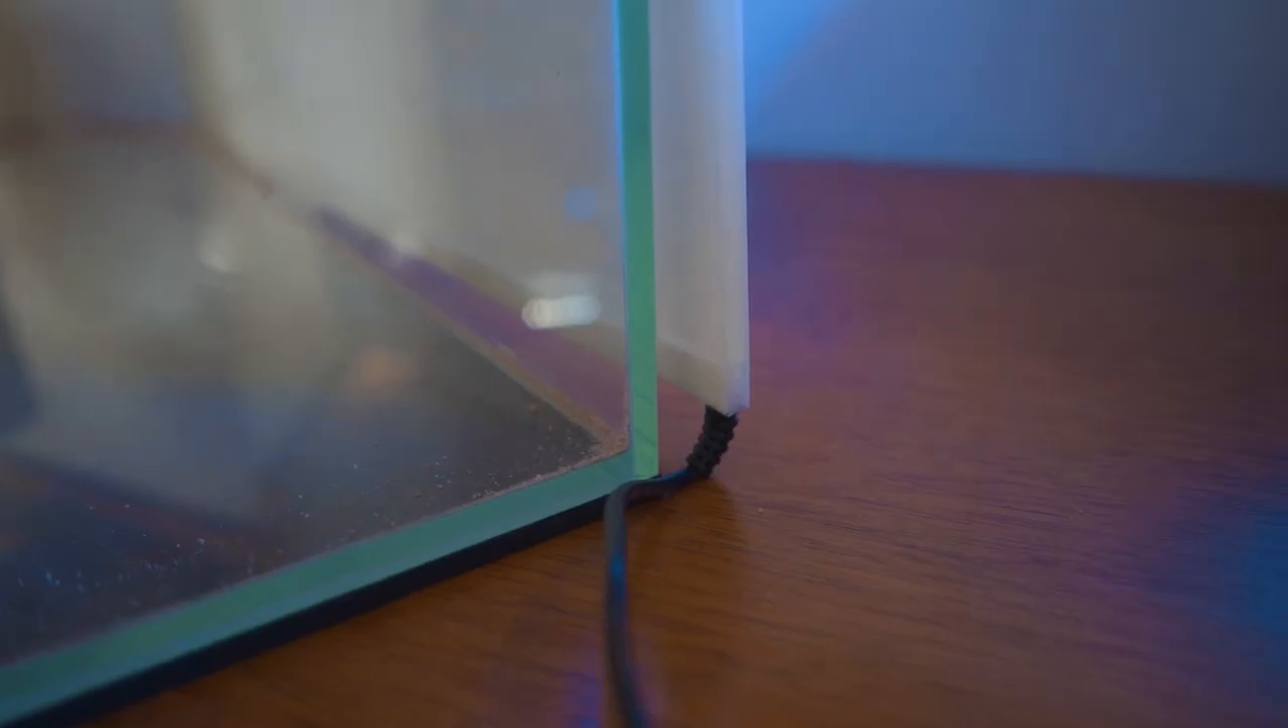I put the clips on but if you notice right now this right side doesn't want to go down because of the power cable coming out the bottom there.